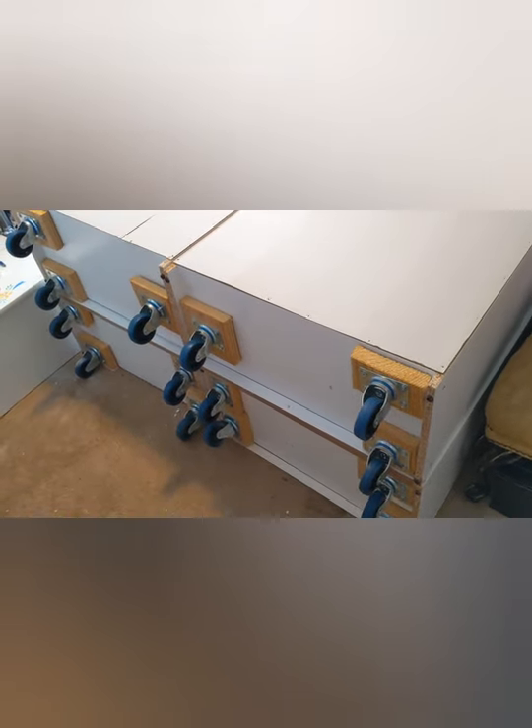And I'm going to add pegboard to my other shelves that are going to be the doors that you close in. Okay, guys, I've got all the wheels on.